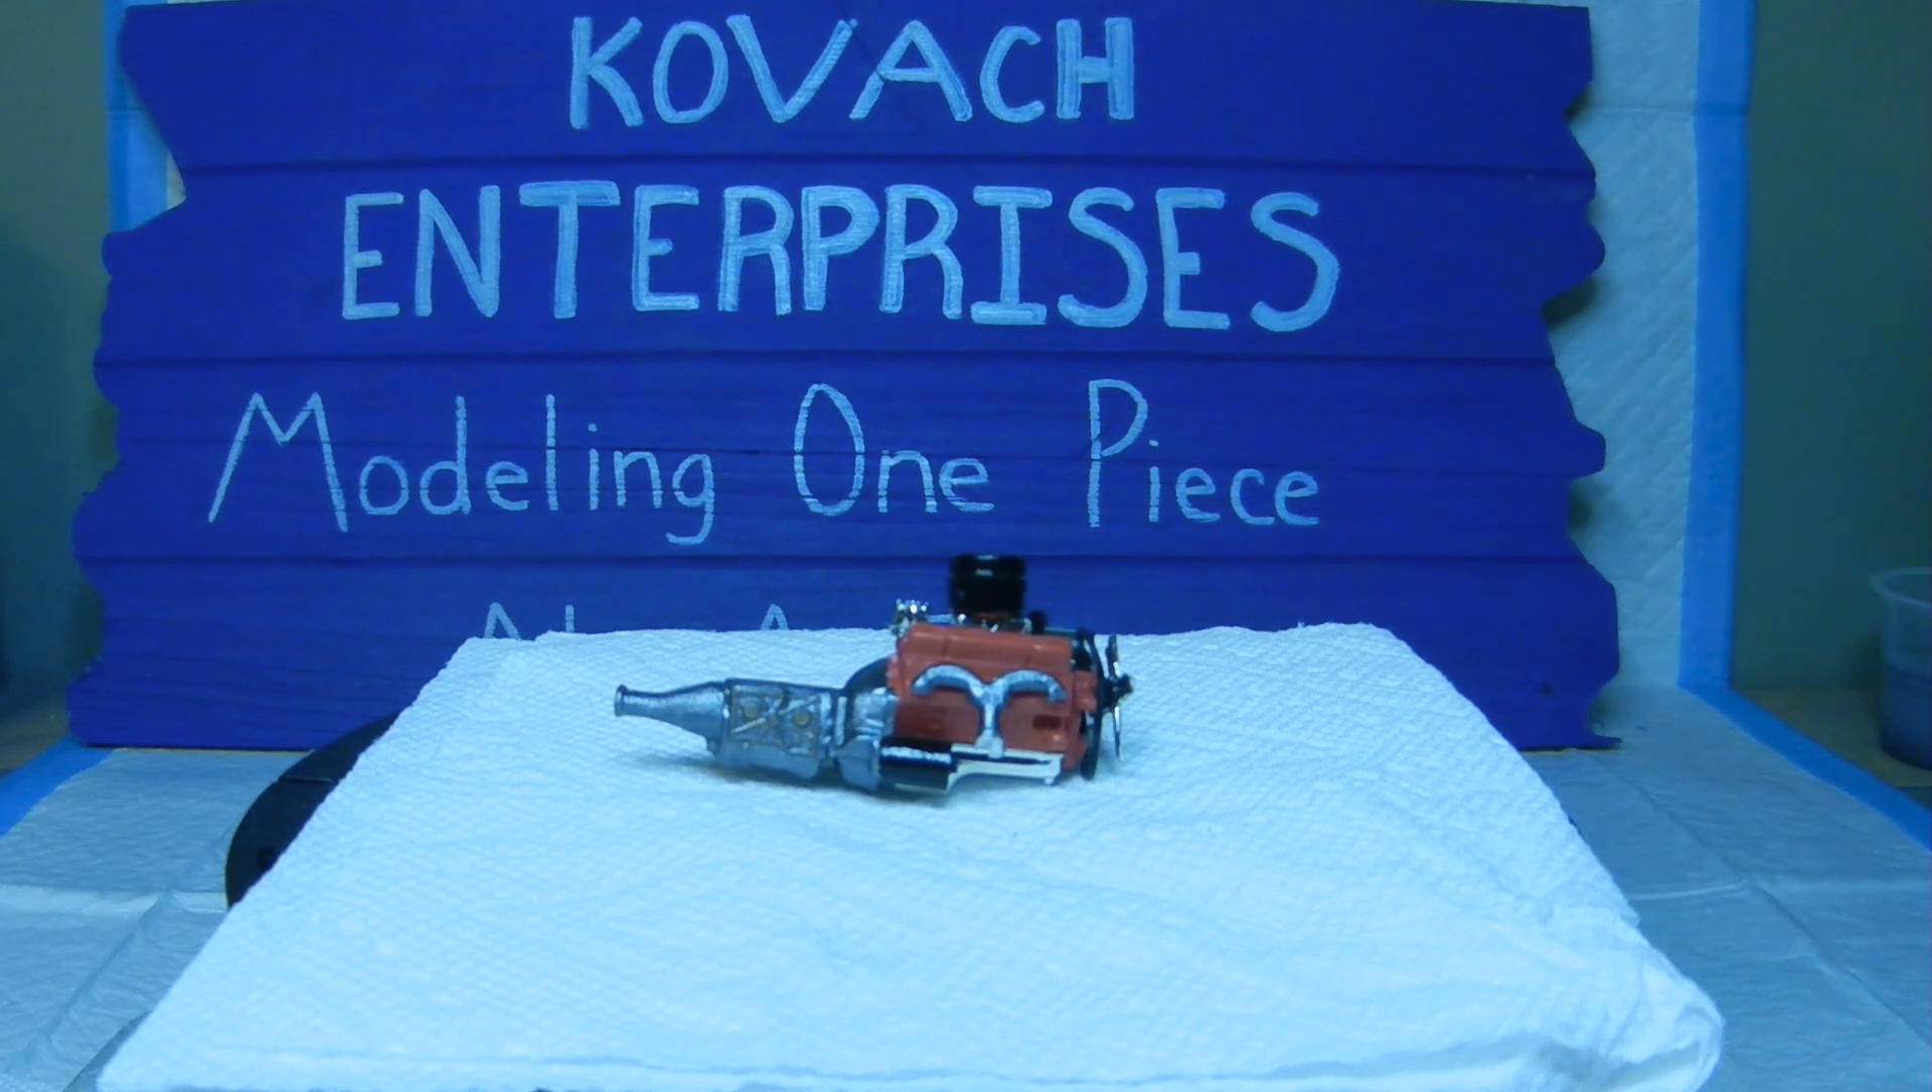So first off, as you can see here in front of you, we have the fully assembled engine.